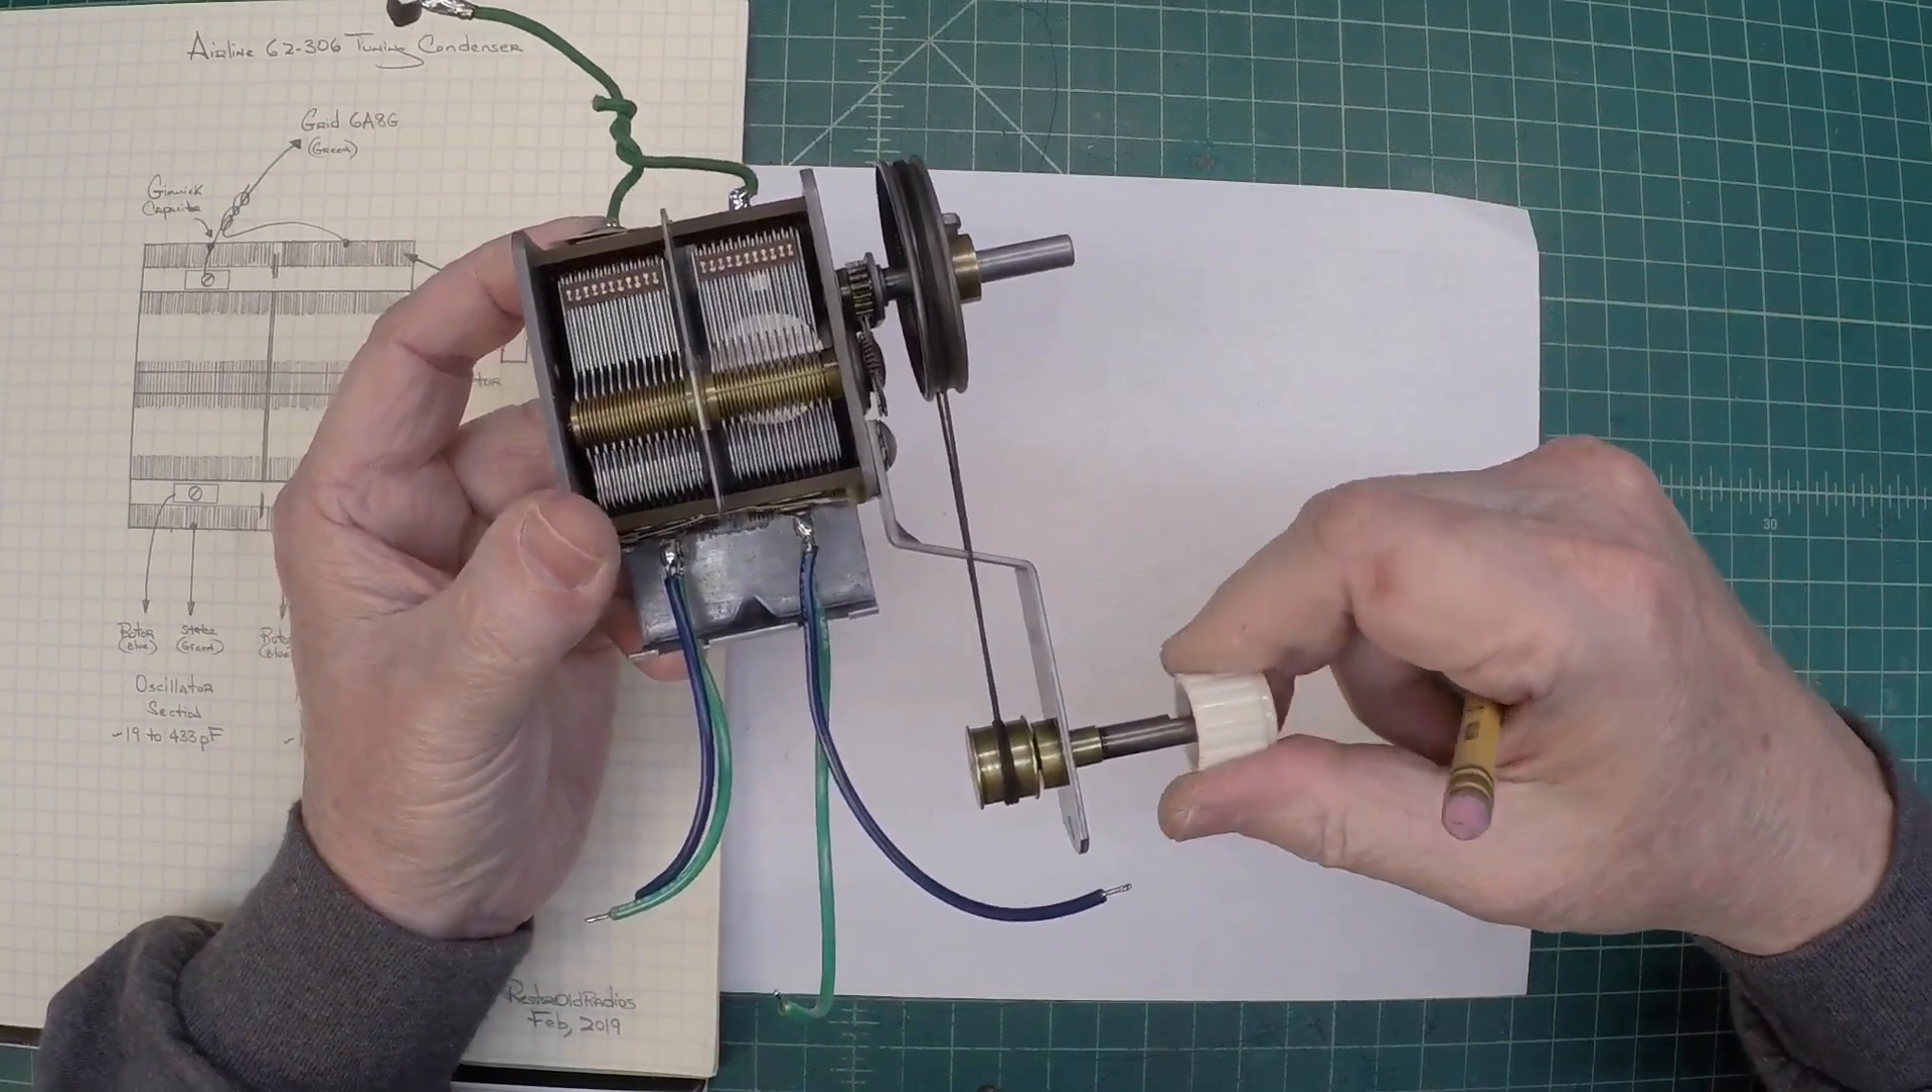You guys can see here I've got everything remounted. I've got my dial cord back on.